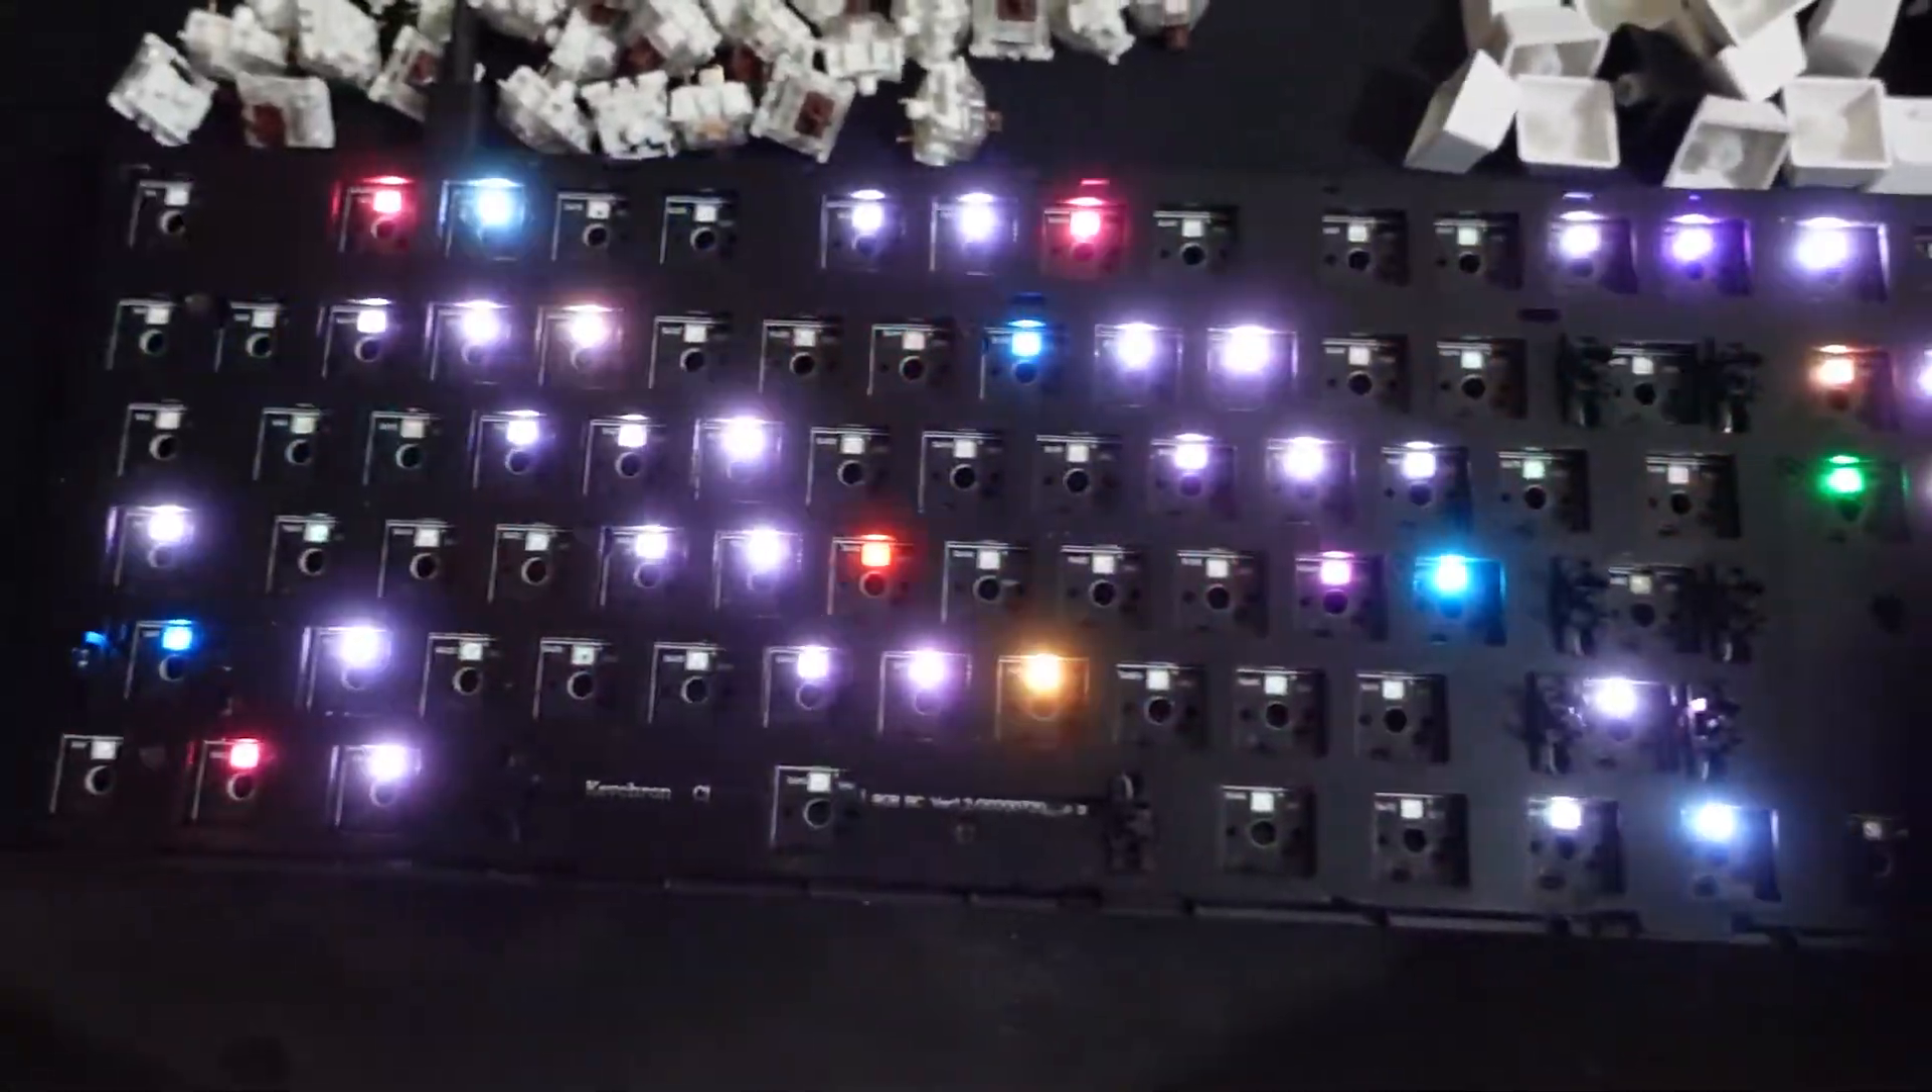And yes you can see that this is how i just open all of the switches all of the keycaps and still this keyboard is working.